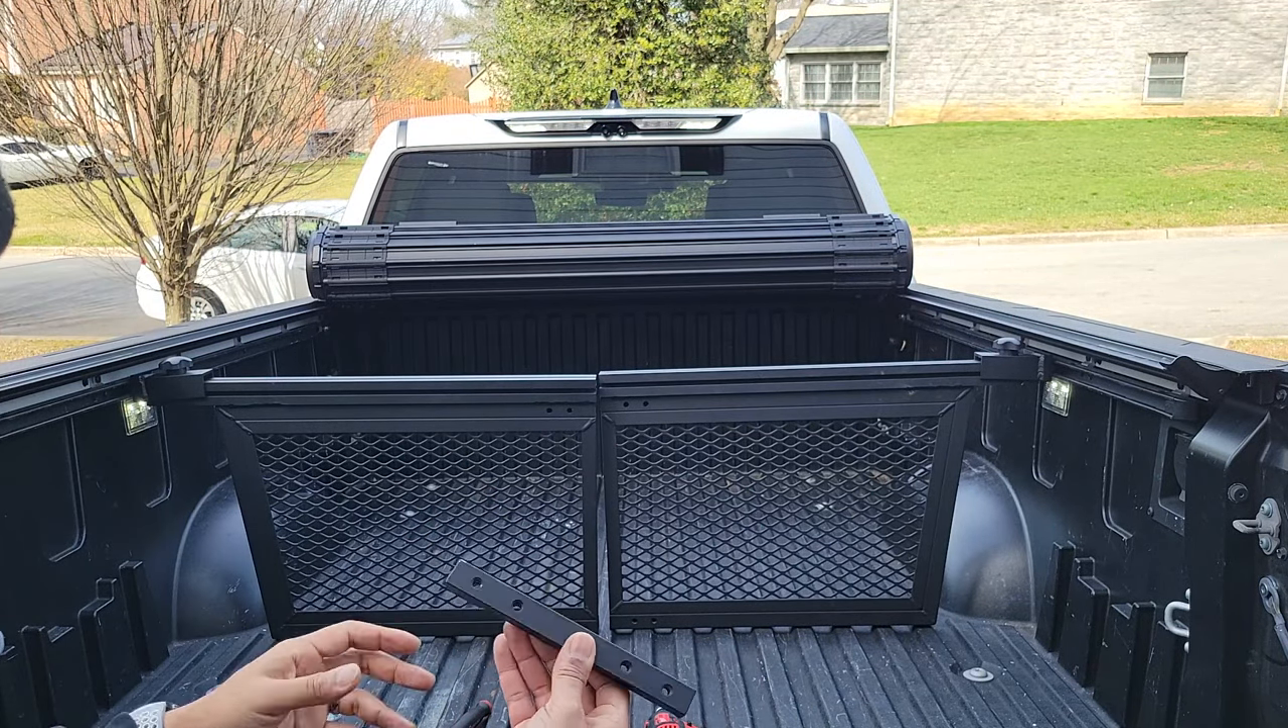All we got left now to do is put these these little support brackets that go across the top and across the bottom.